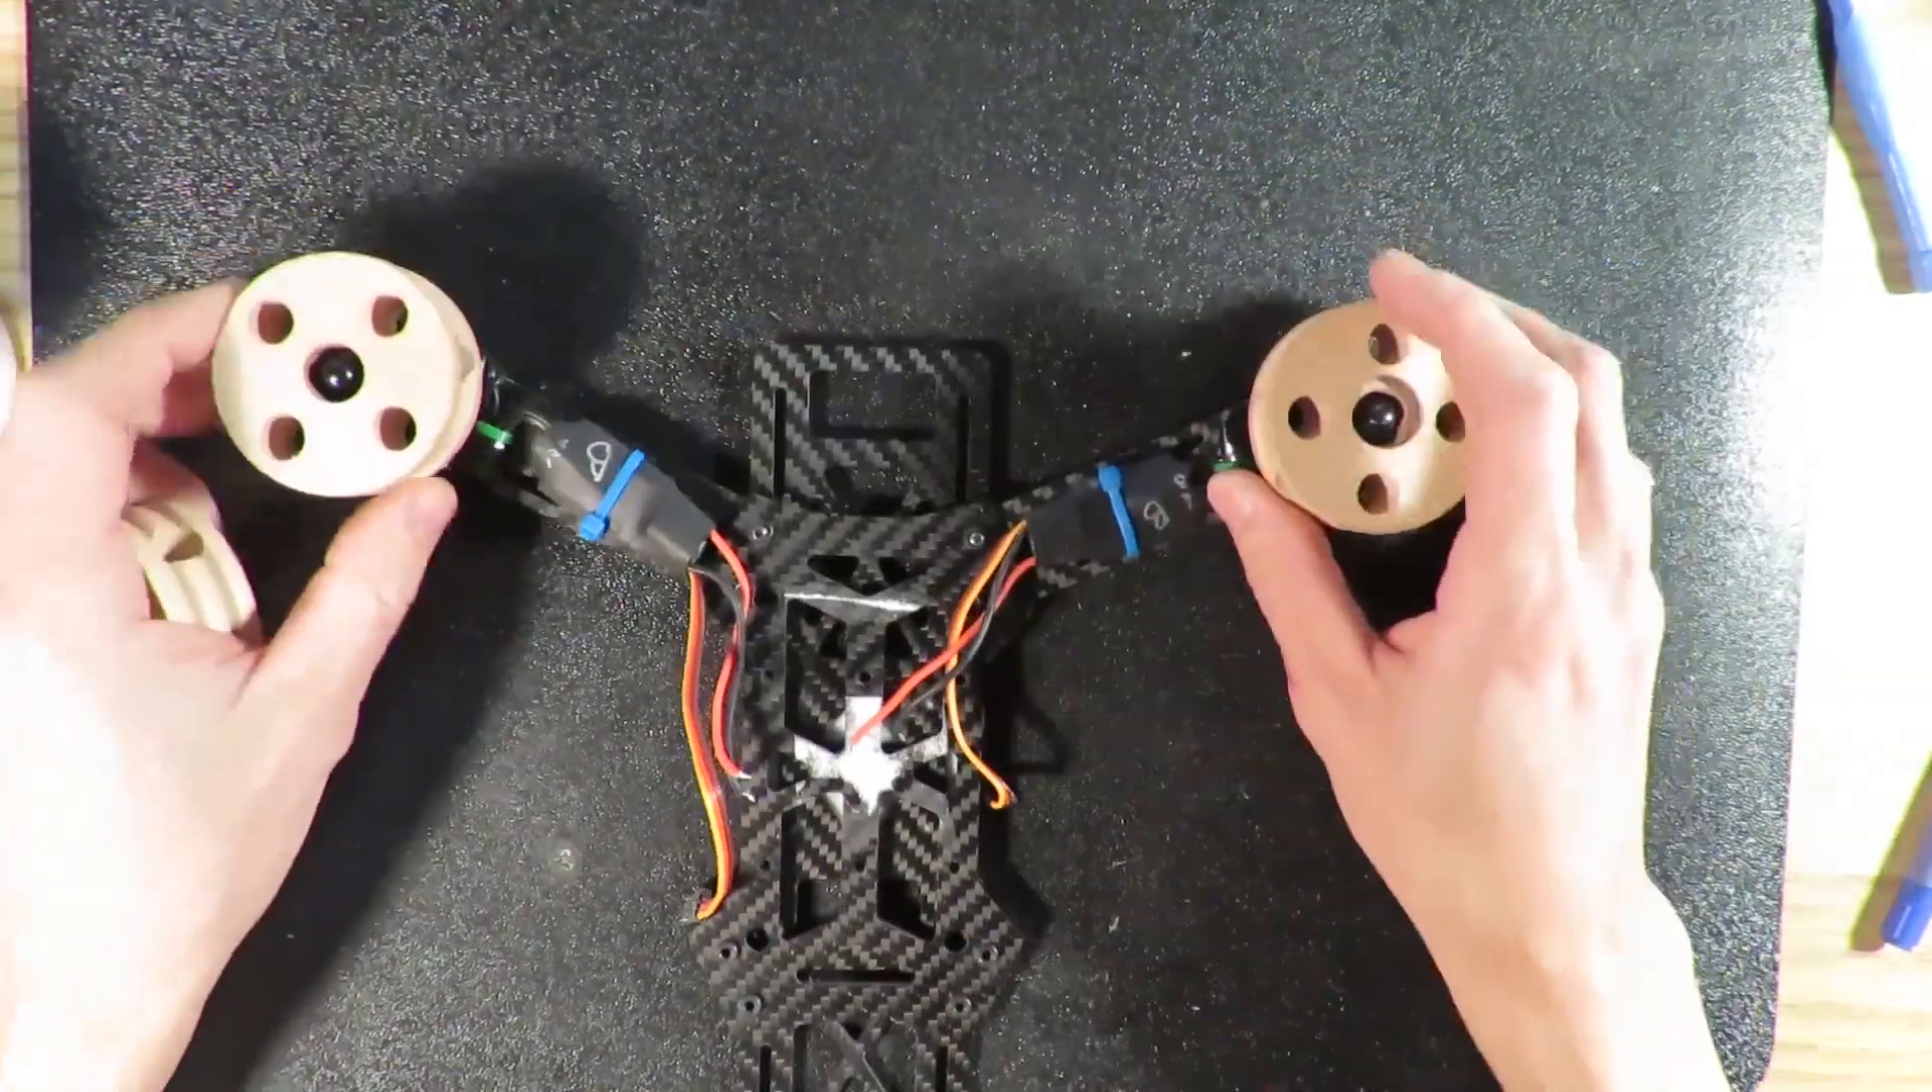Now you can see I removed two of my arms on my drones and only leave two arms and with a motor on it.